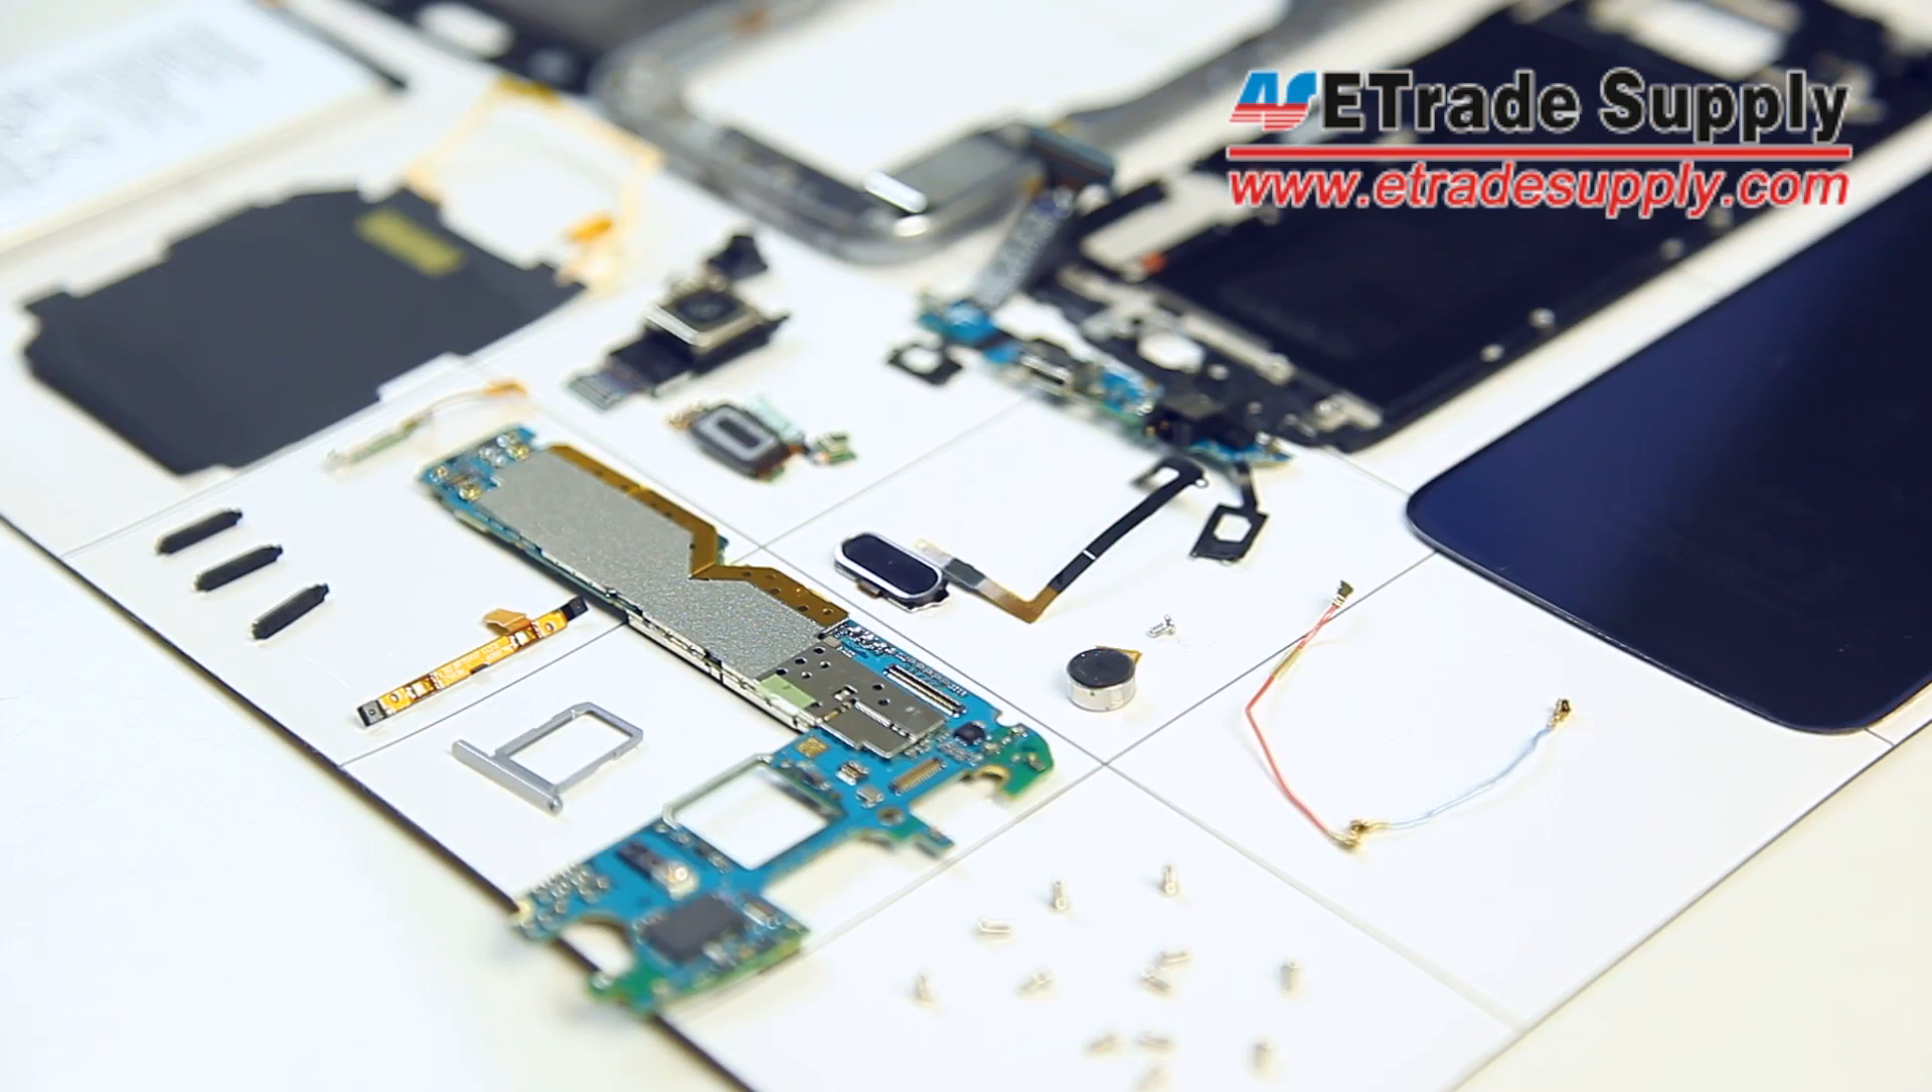Alright, and with that, we've completely disassembled the Samsung Galaxy S6.